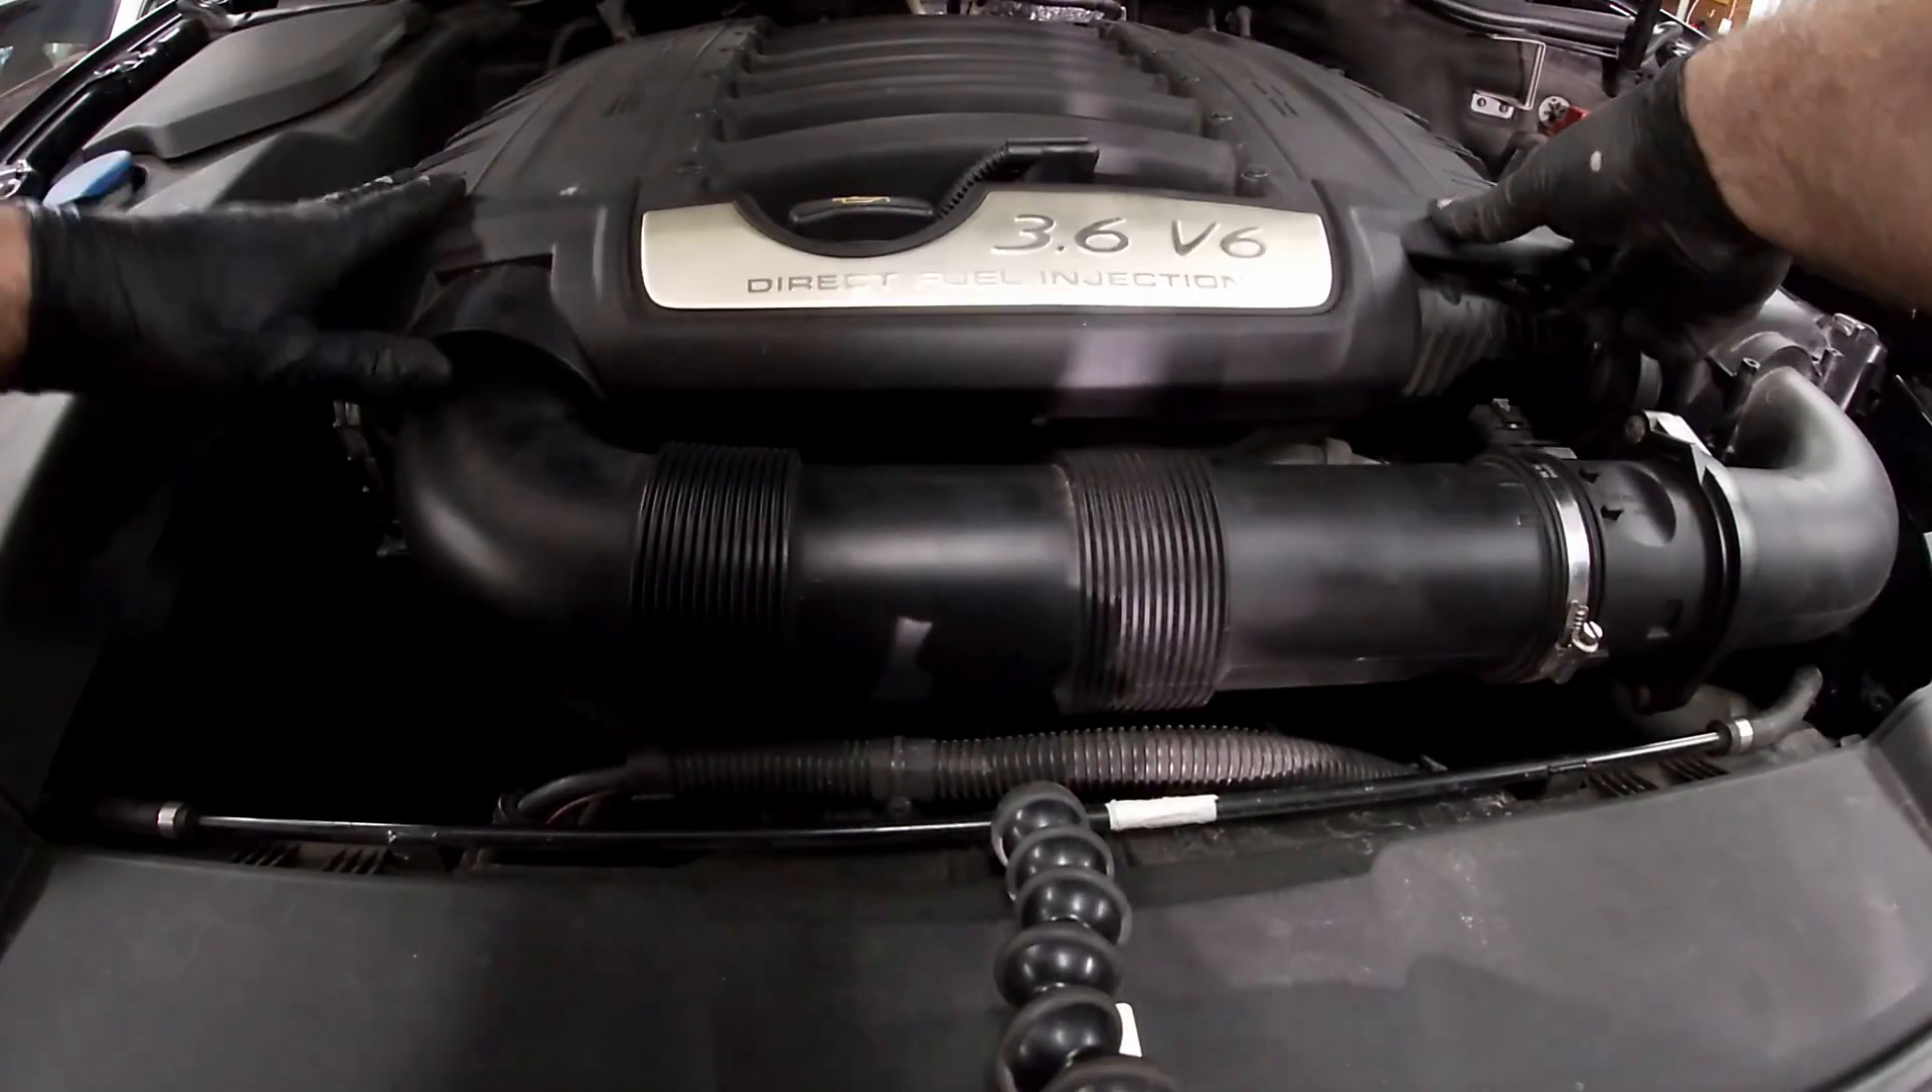And finally, we put our cover back on.